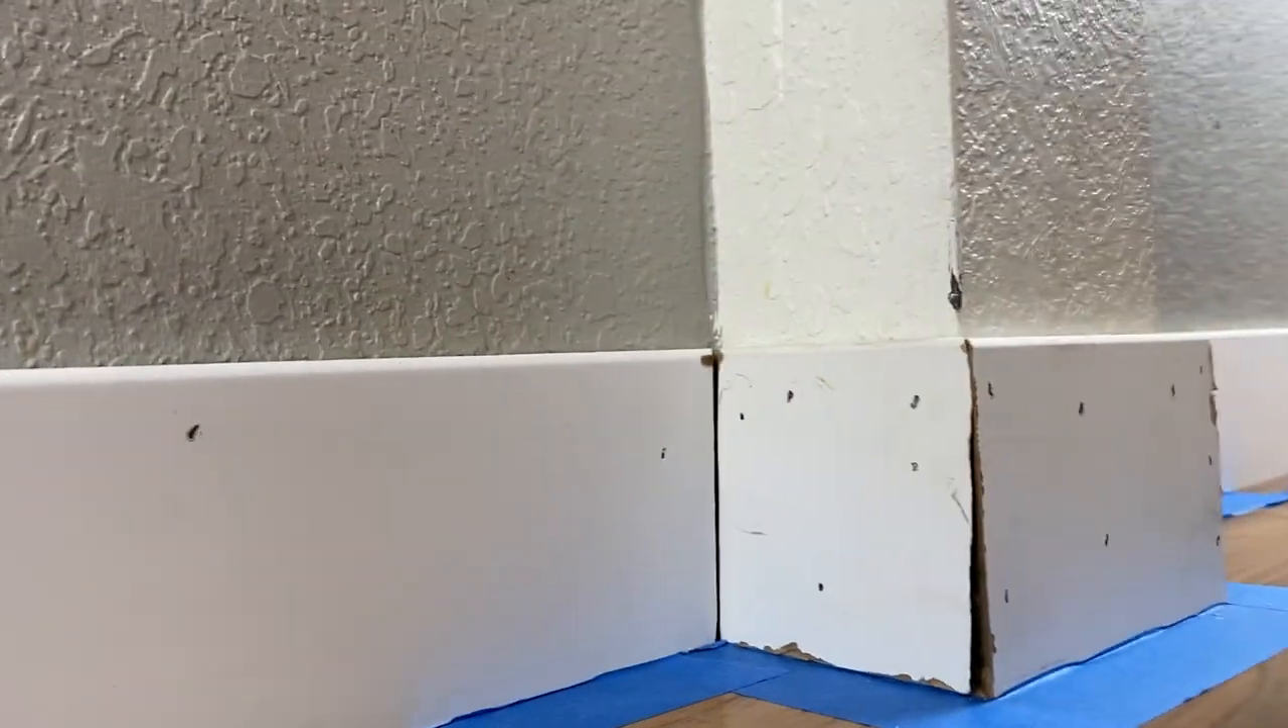Now as you can see this gap is massive it's probably close to a quarter inch there and then around the whole baseboard here we have gaps on each joint we're gonna go ahead and fill those in.